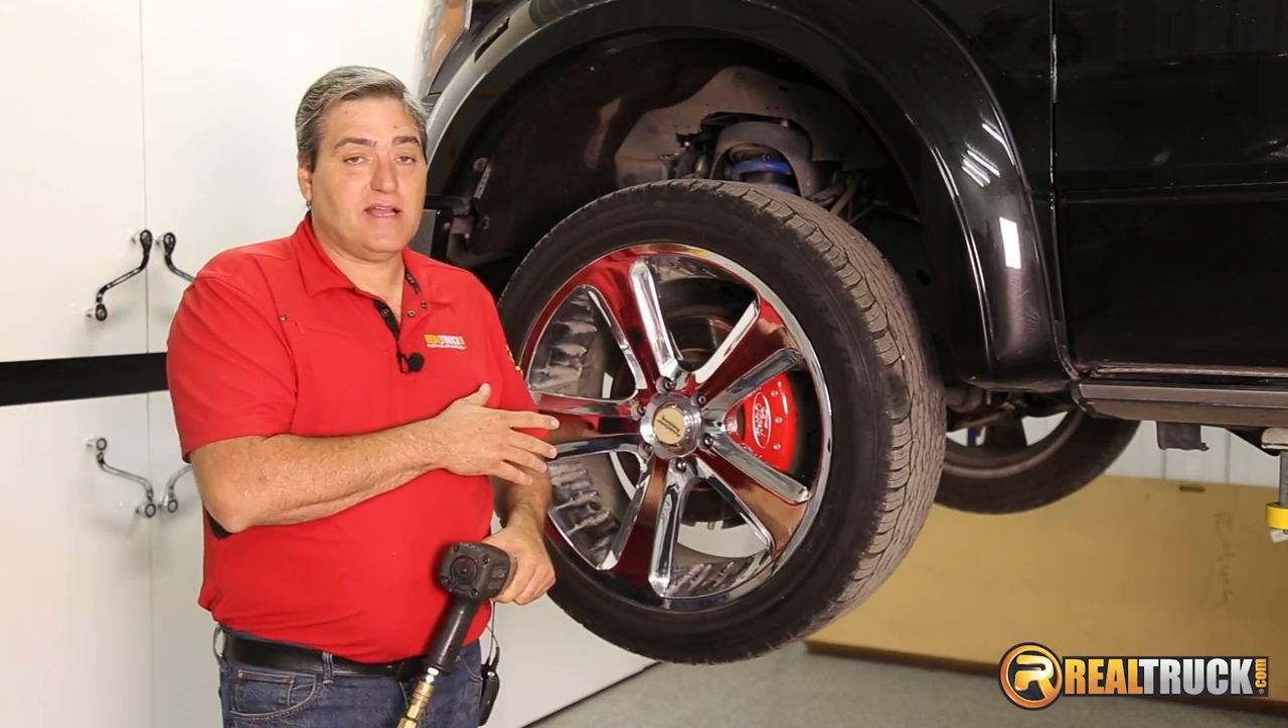We've got our caliper covers on, which, by the way, you guys can see here, look pretty snazzy on this truck, and we've got our wheels back on the truck.